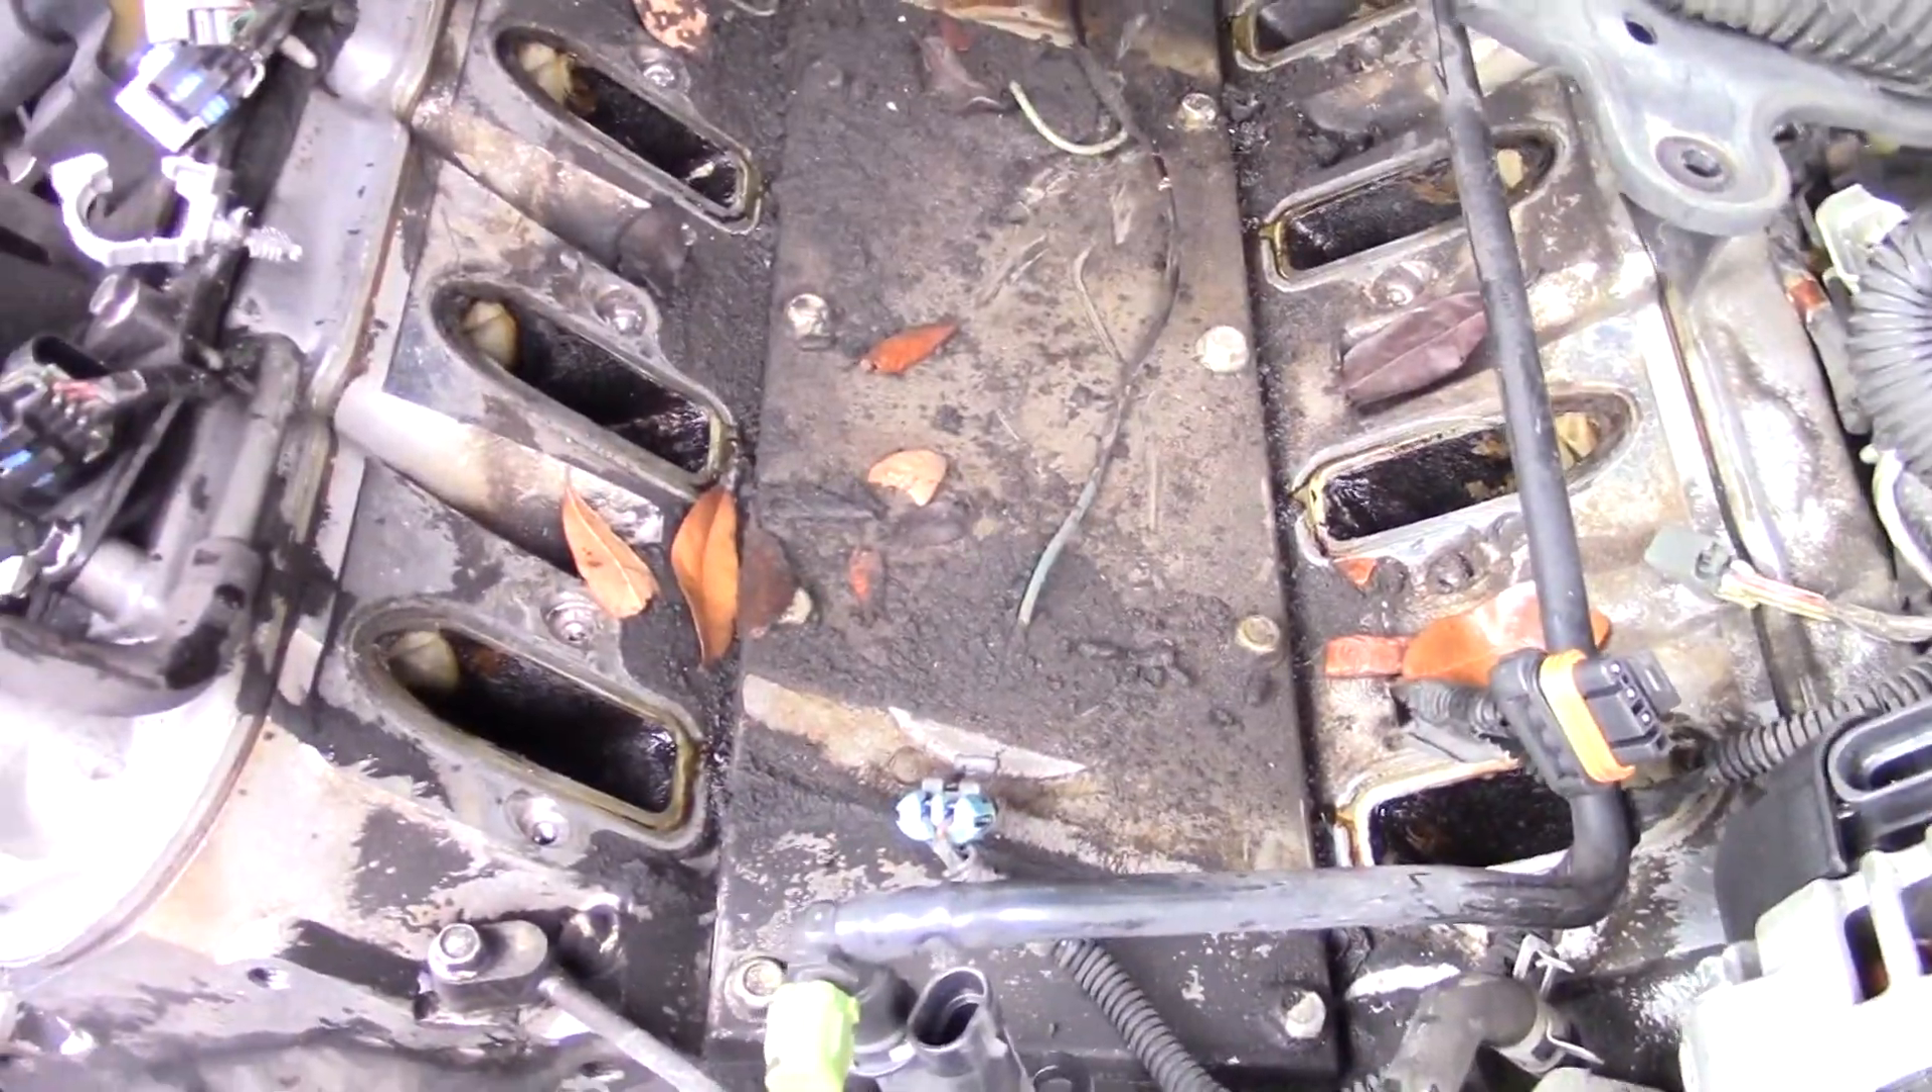I've got the intake off. I've got most of it, or at least a portion of it, disconnected.